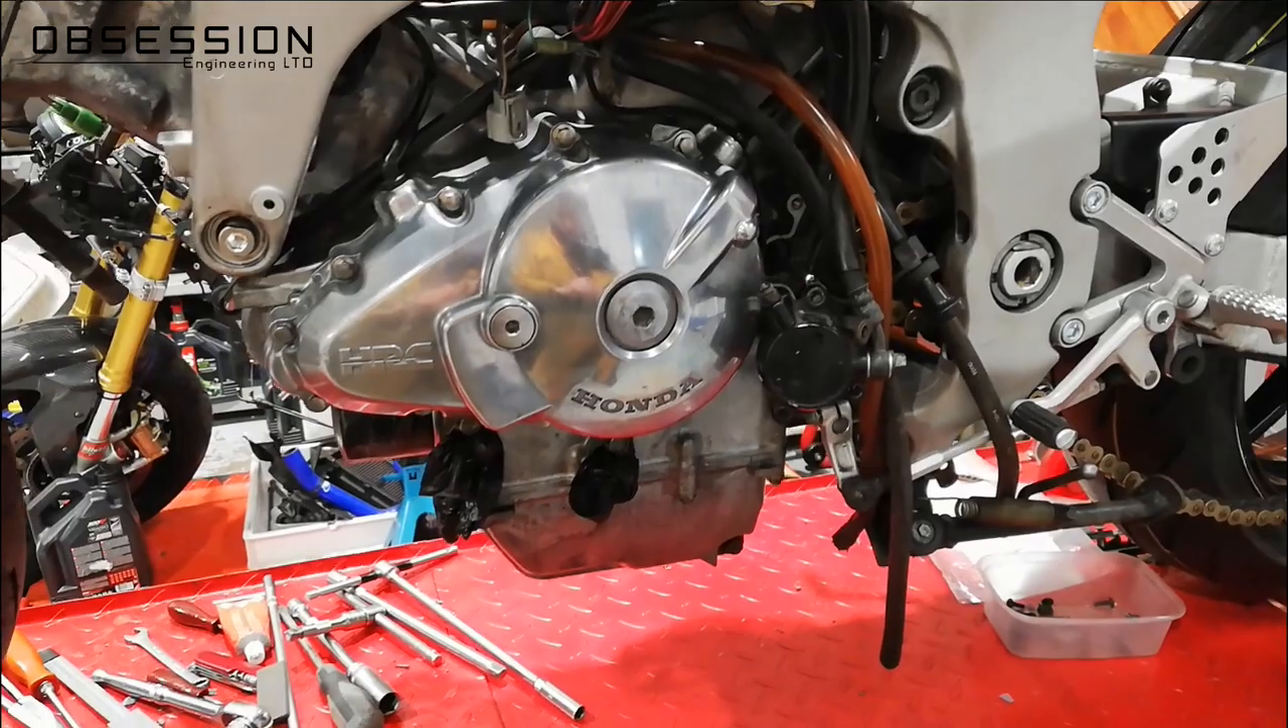So I'm going to give that a smear of grease and pop the cover back on. So that's the alternator cover back on and looking considerably better than when it was taken off.